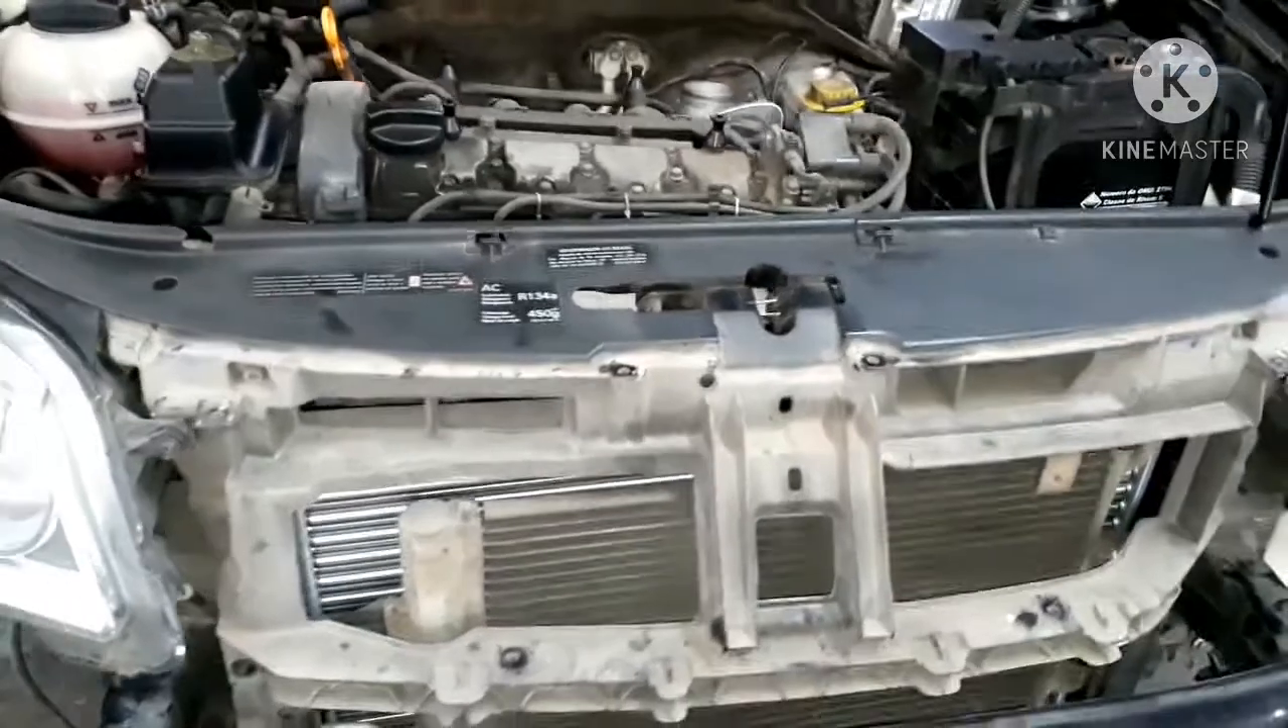Olha aqui, ó, deixa eu mostrar para vocês aqui, ó, já instalamos aqui, ó, as essa frente de plástico que envolve o radiador, aí está o radiador novo, né?